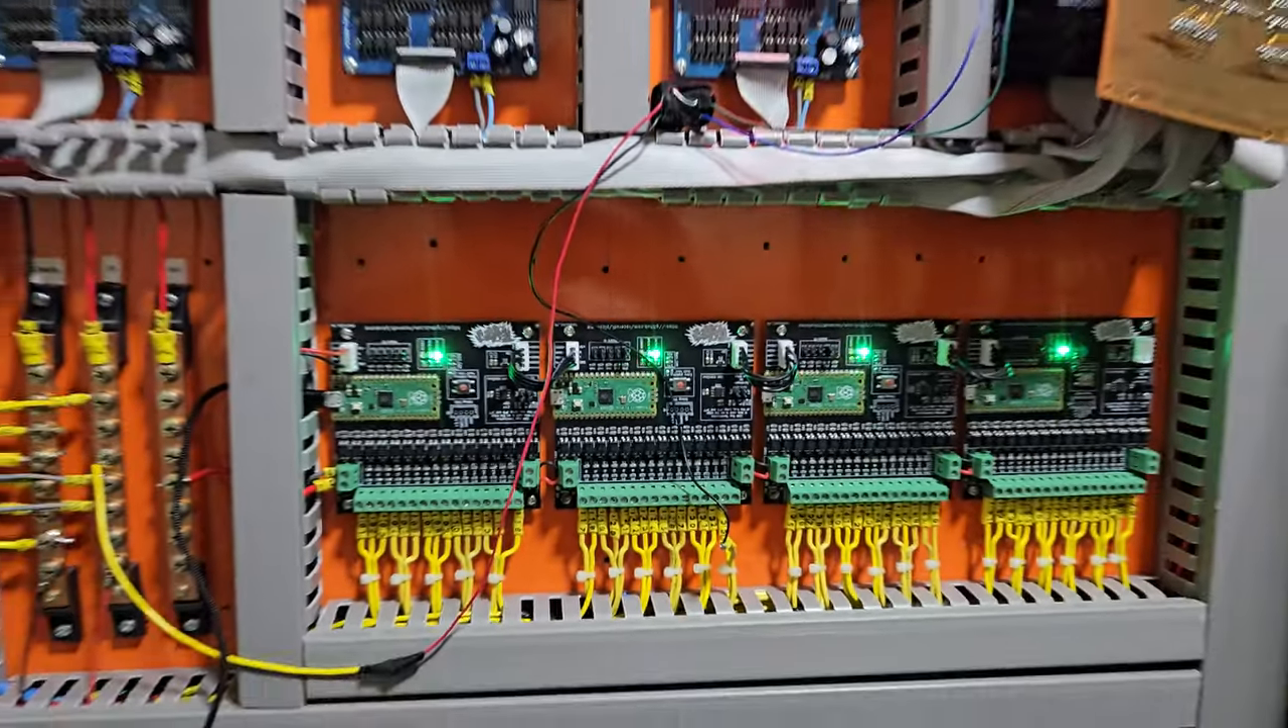Todos os cabinhos ligados, inclusive, cara, olha, ficou bem massa, tá?